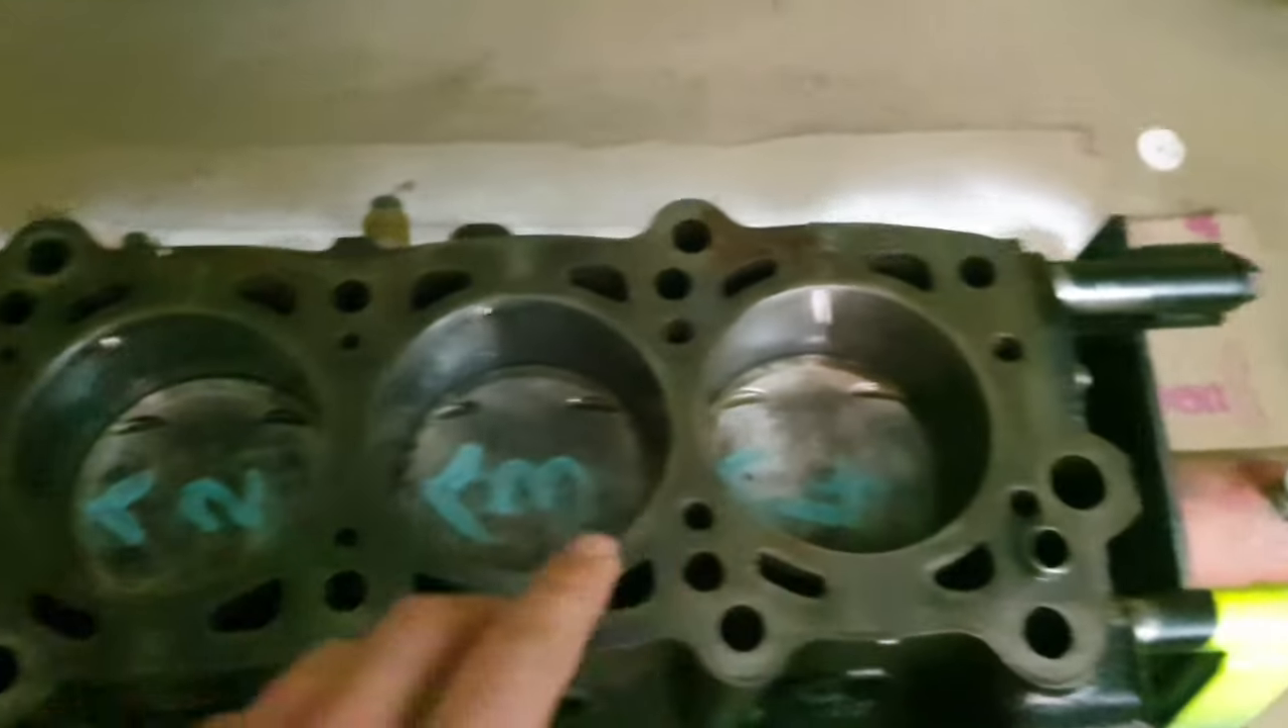Luckily for us Fifi already installed the pistons for us It's already installed.